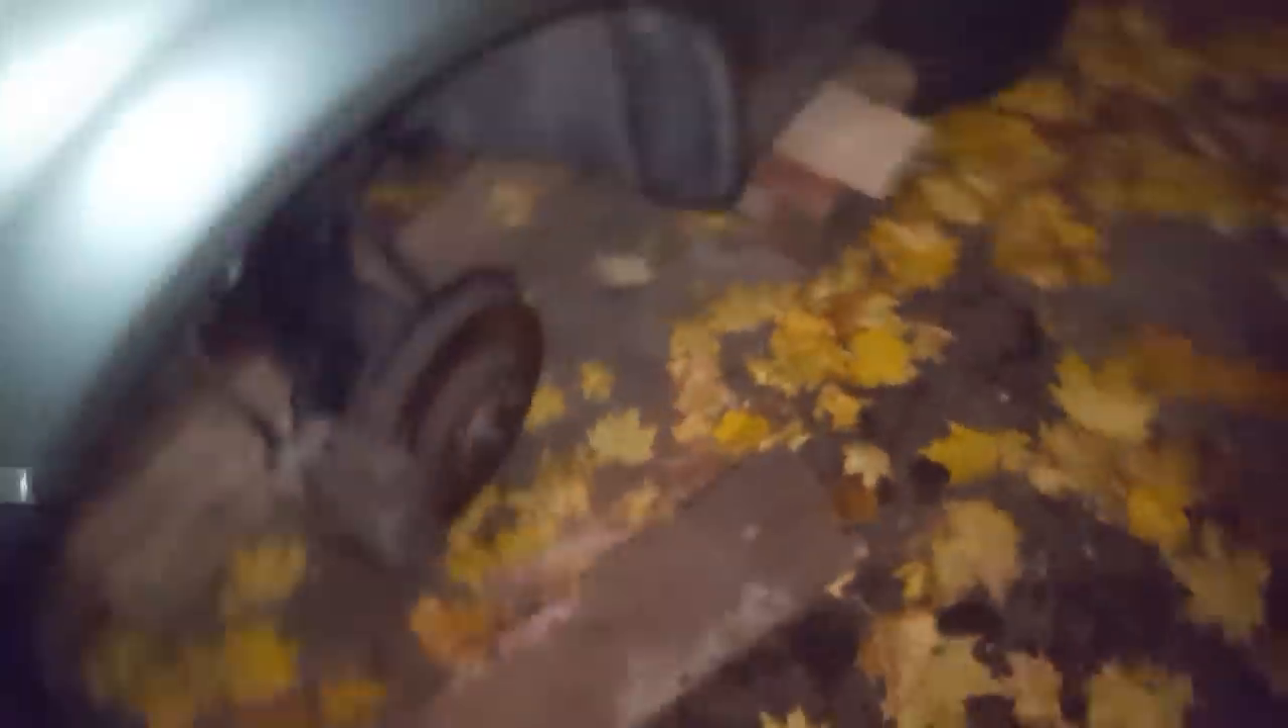I haven't put the tires on.